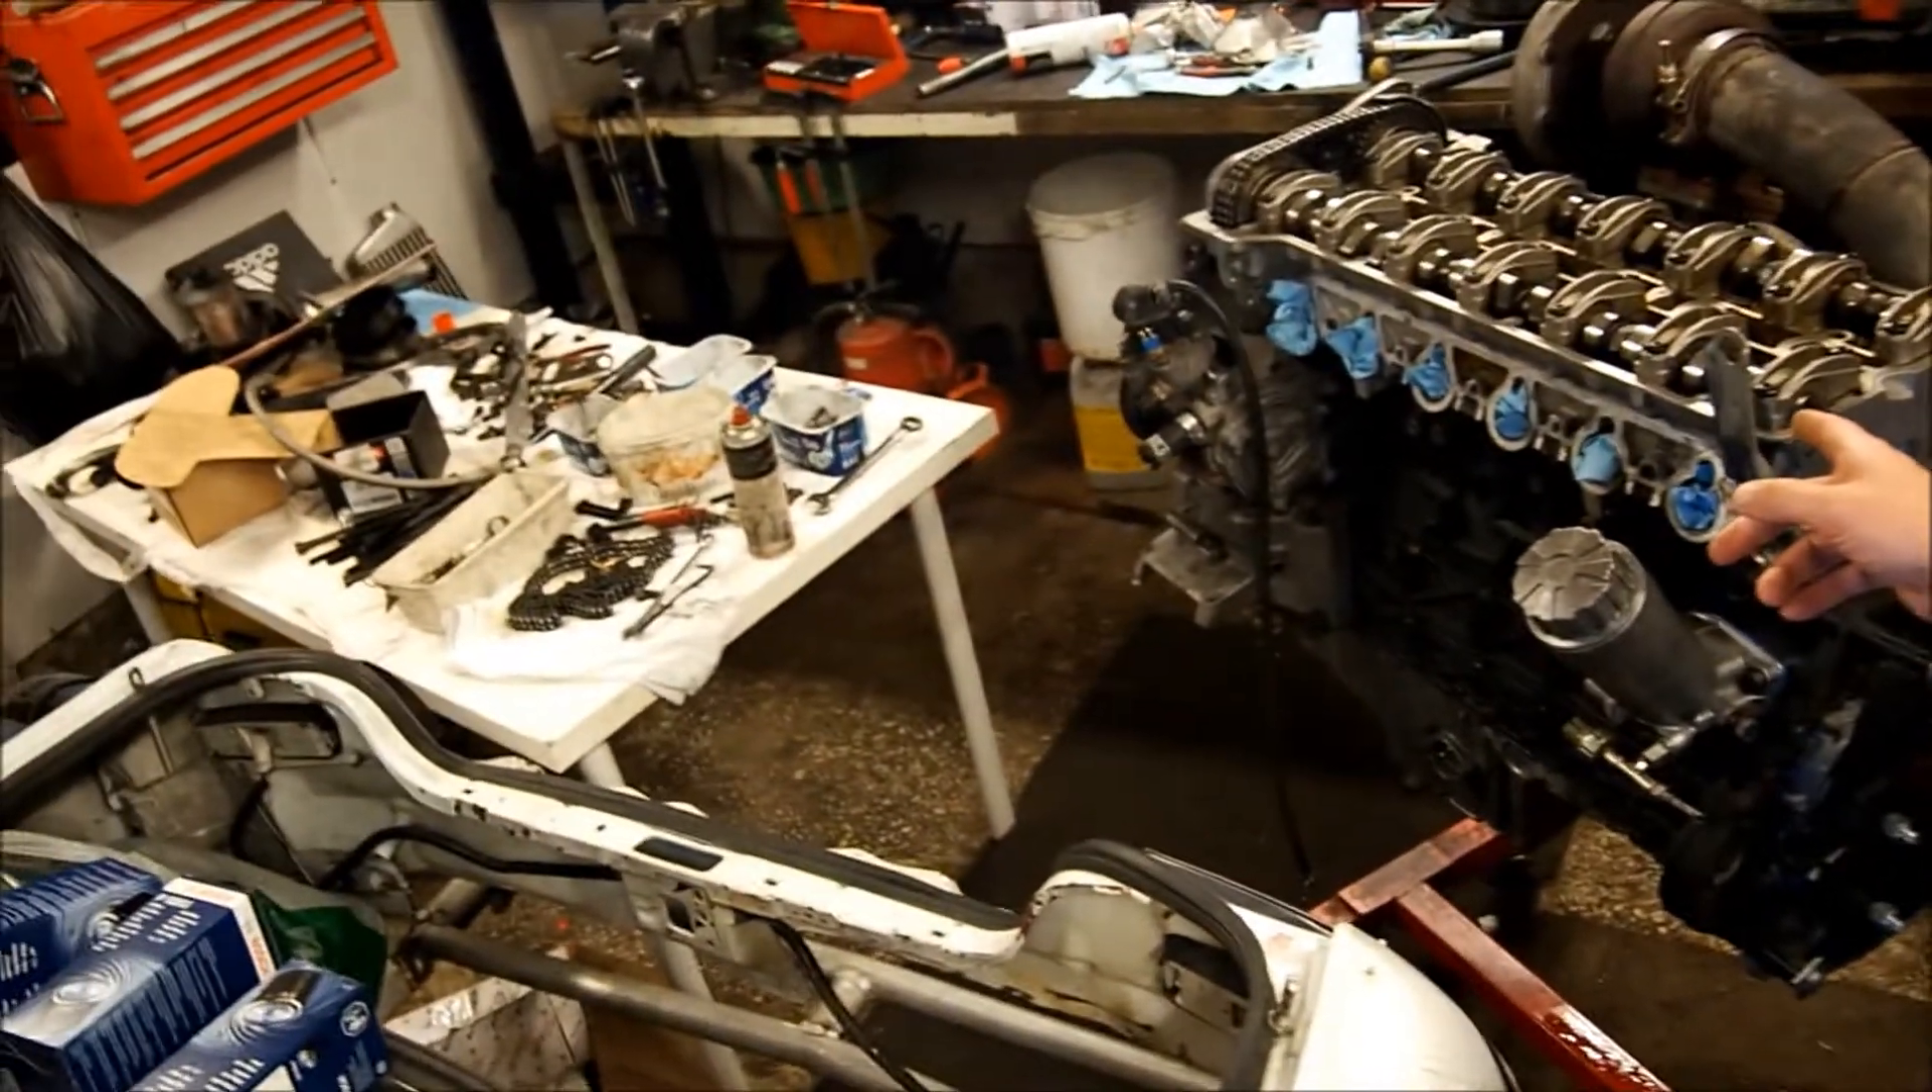I'm in the garage and as you see over here the engine is almost back together.